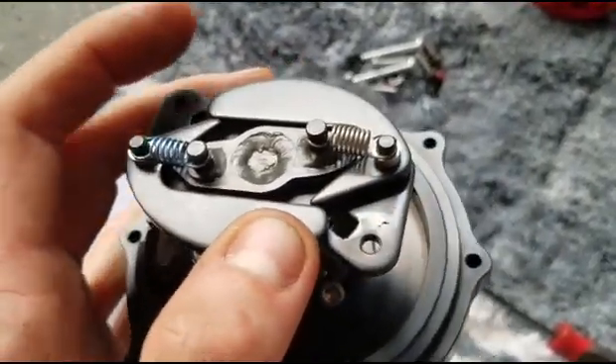Alright, I've taken out the two heavy springs, and I've put in one light blue and one light silver.